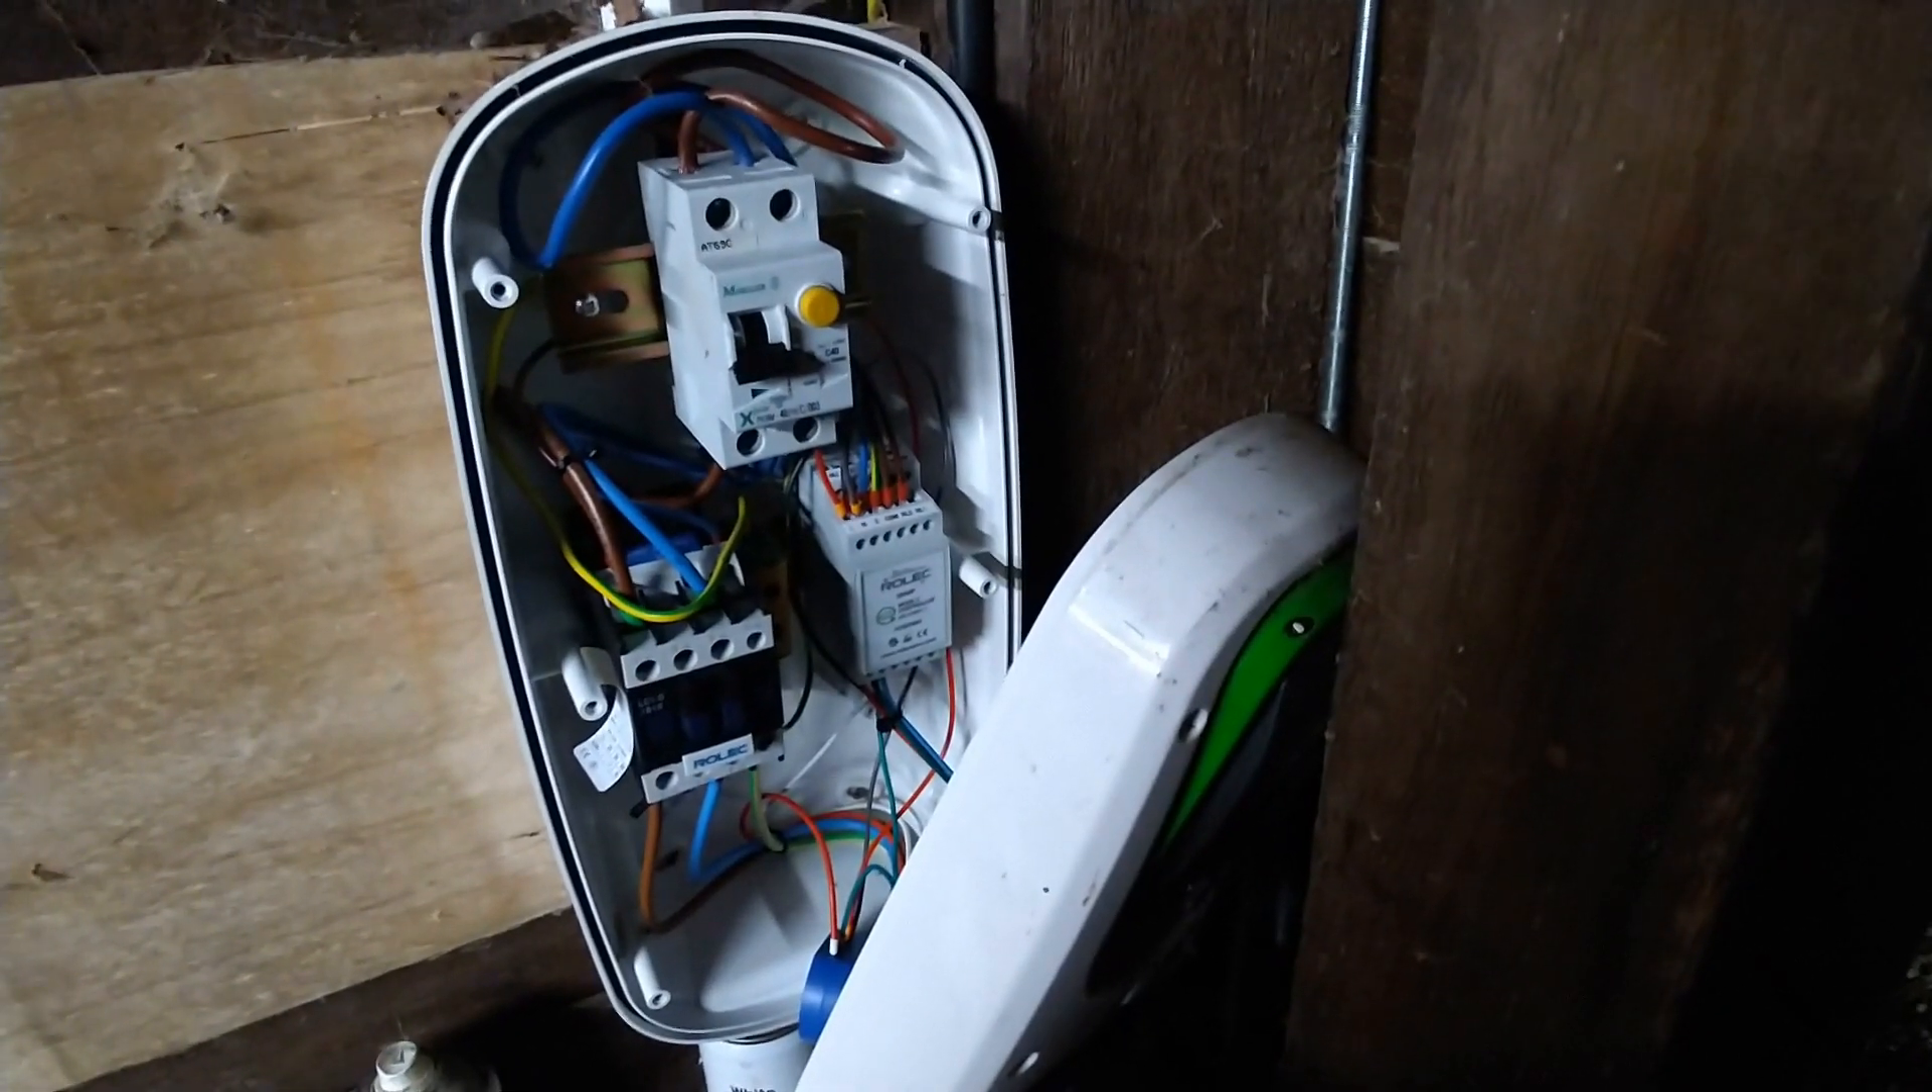I've yet to screw the case back on.